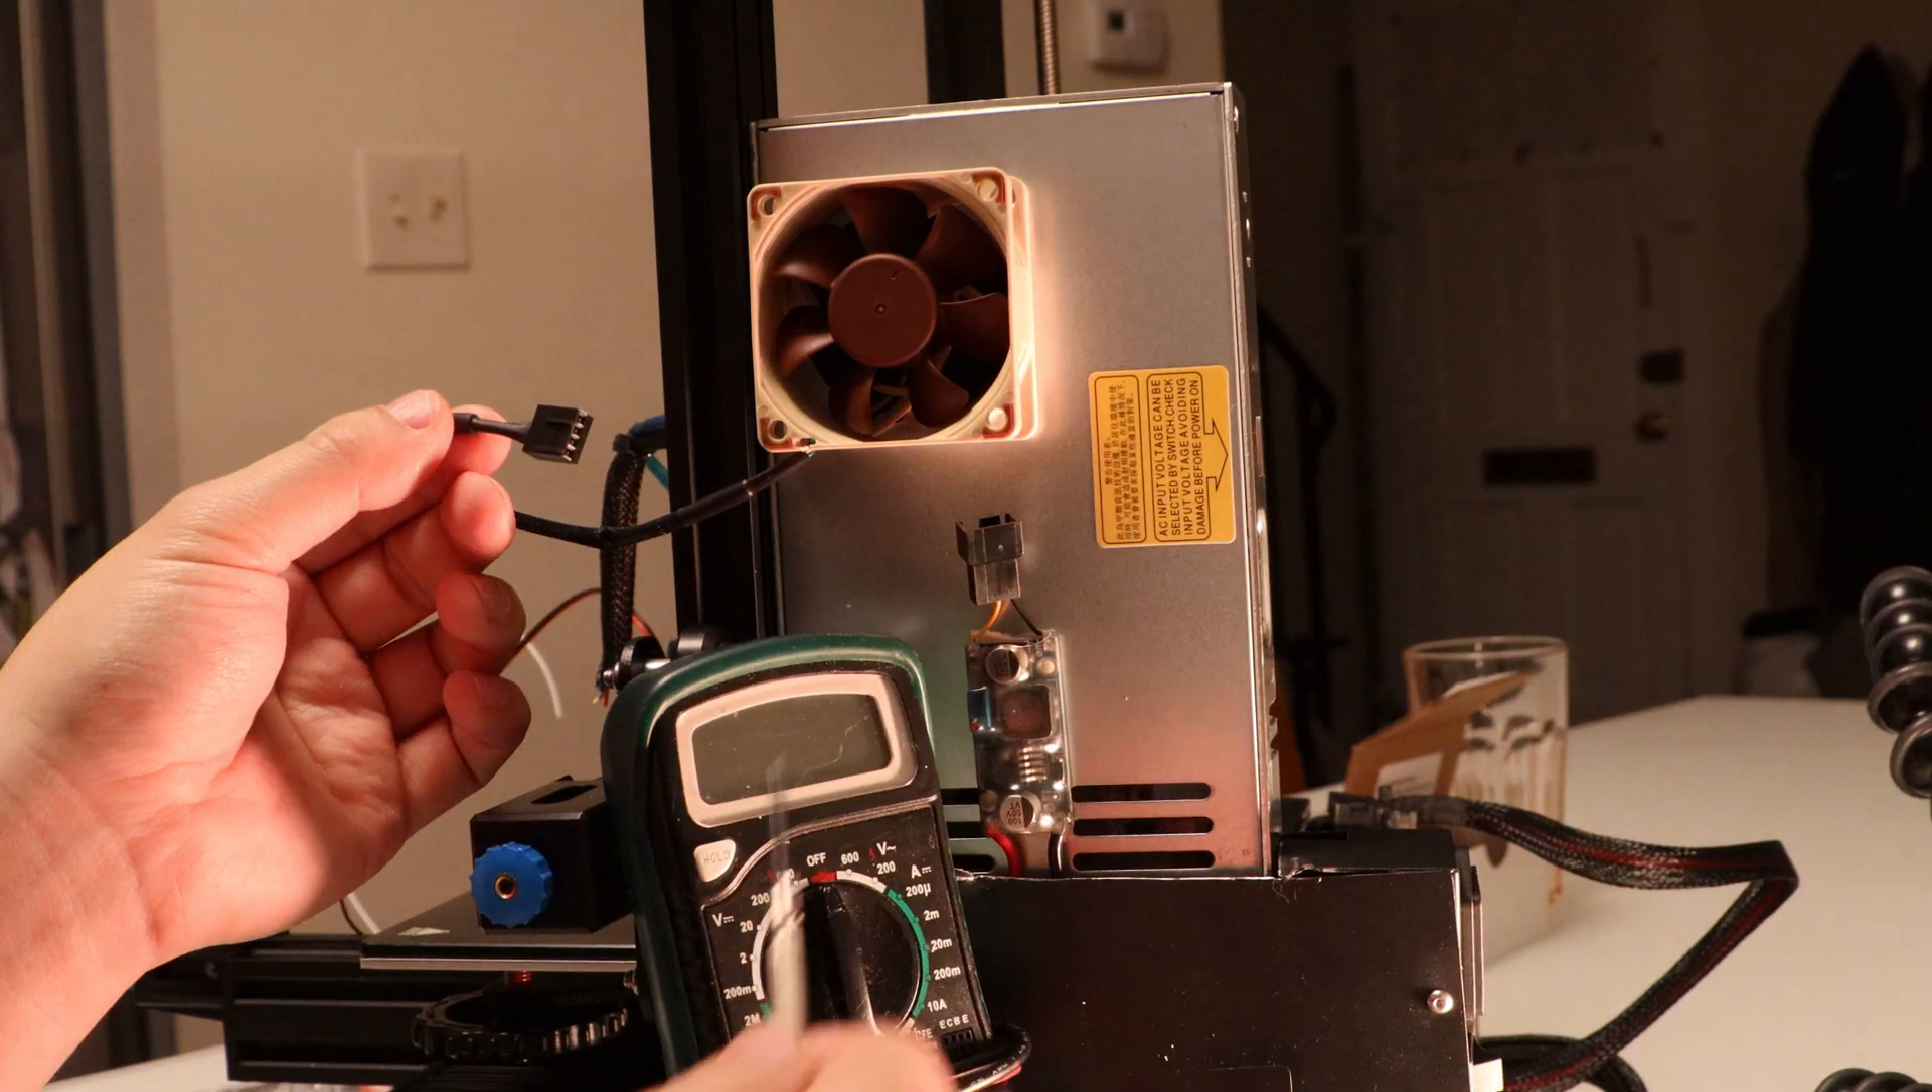So I just got this fan installed.